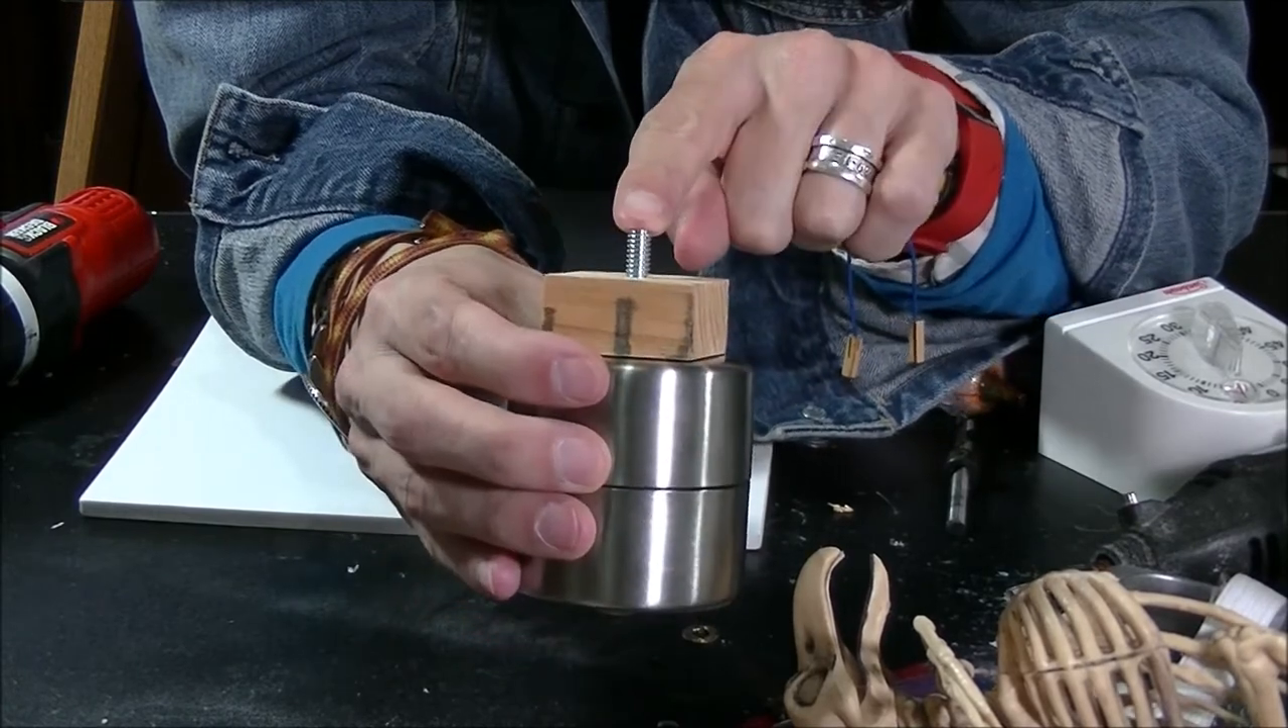The piece of wood was a little thin so I have more like a half inch sticking out.